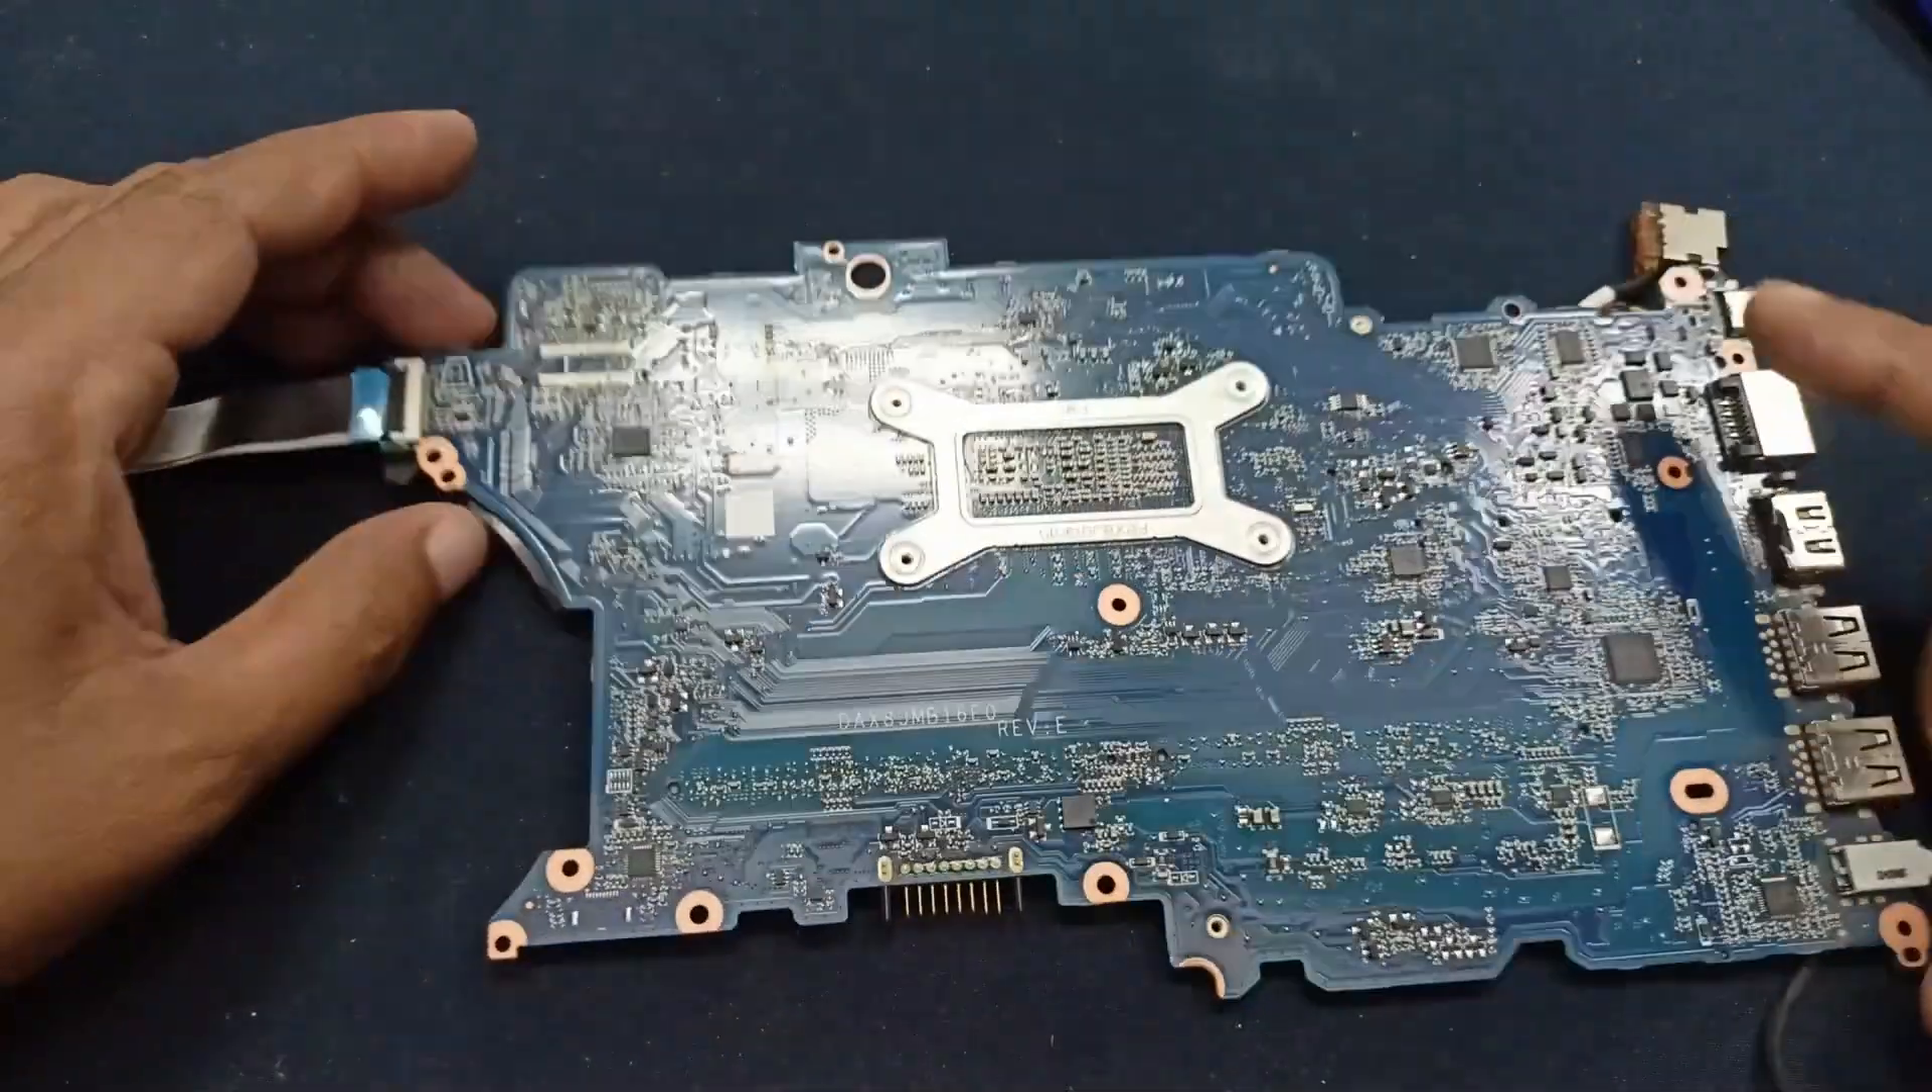Okay our motherboard is removed from the casing.